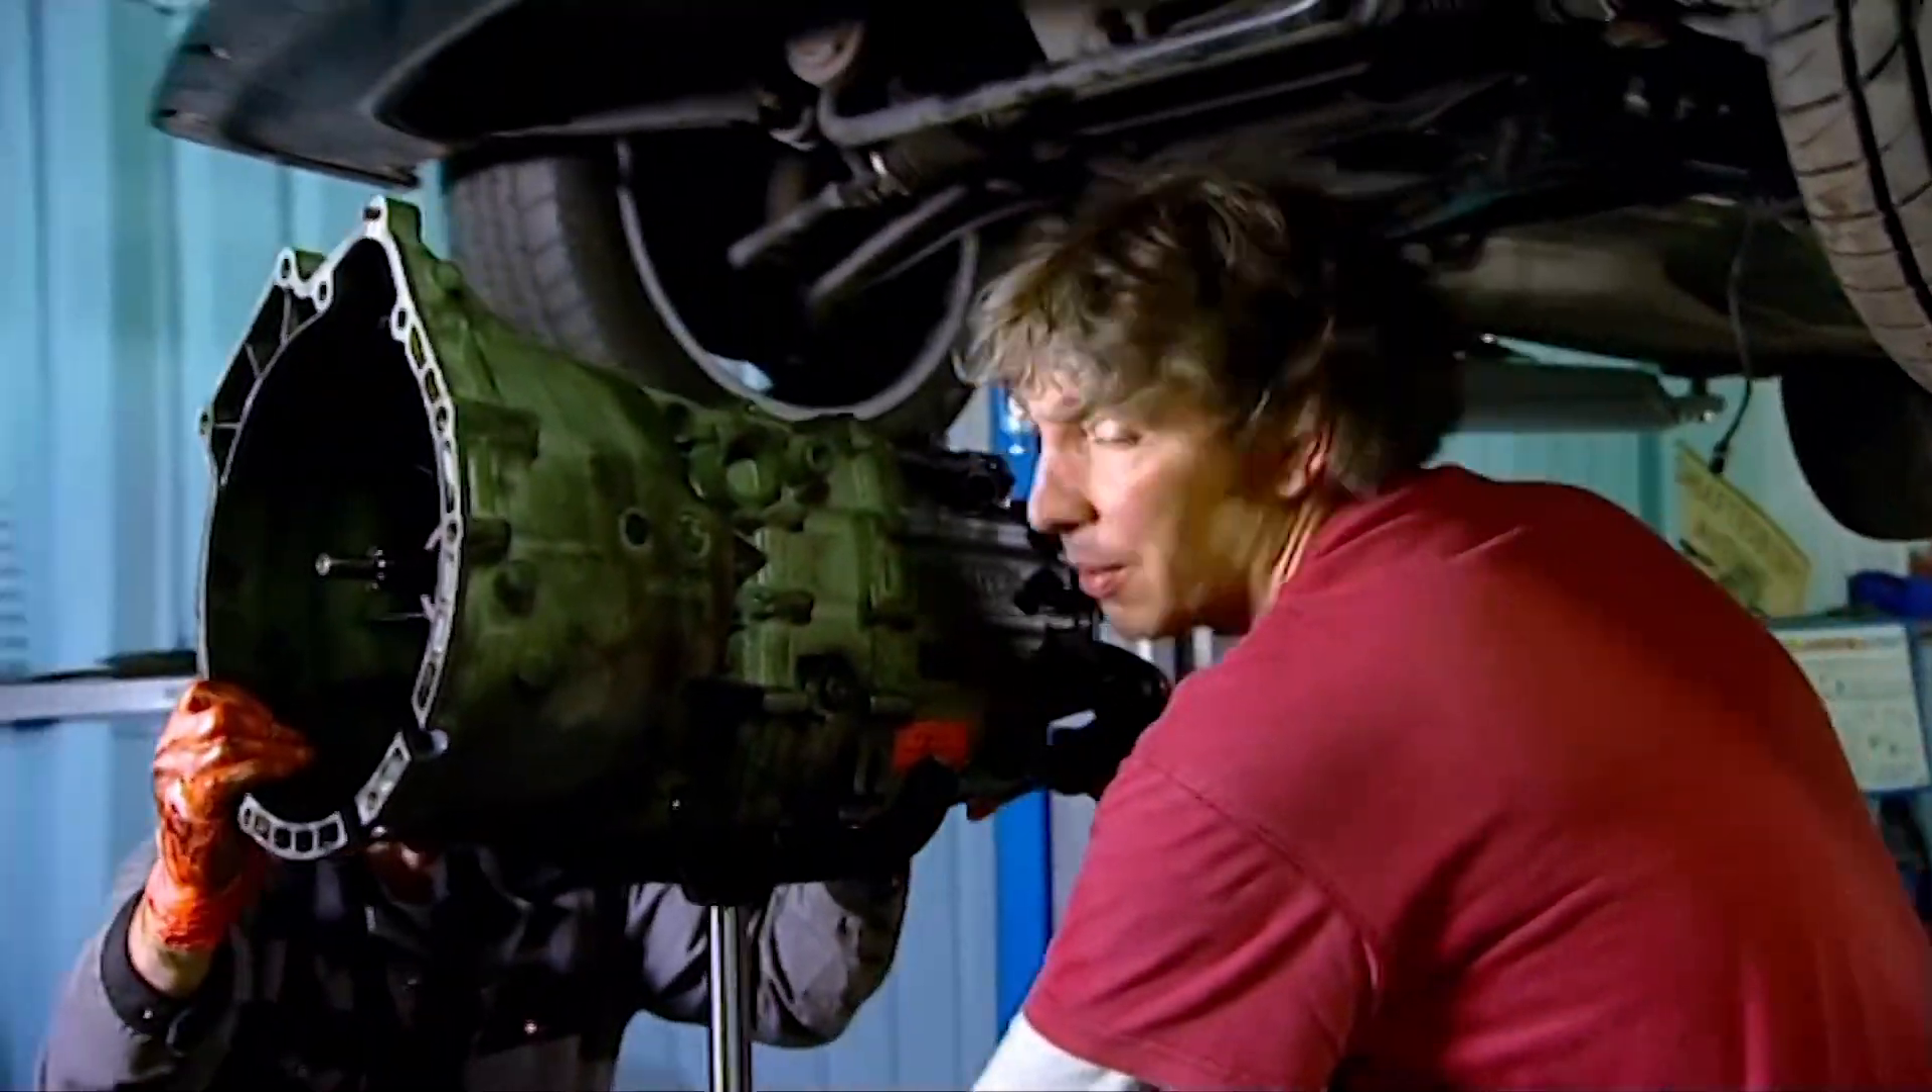We now have the gearbox out of our BMW at last.